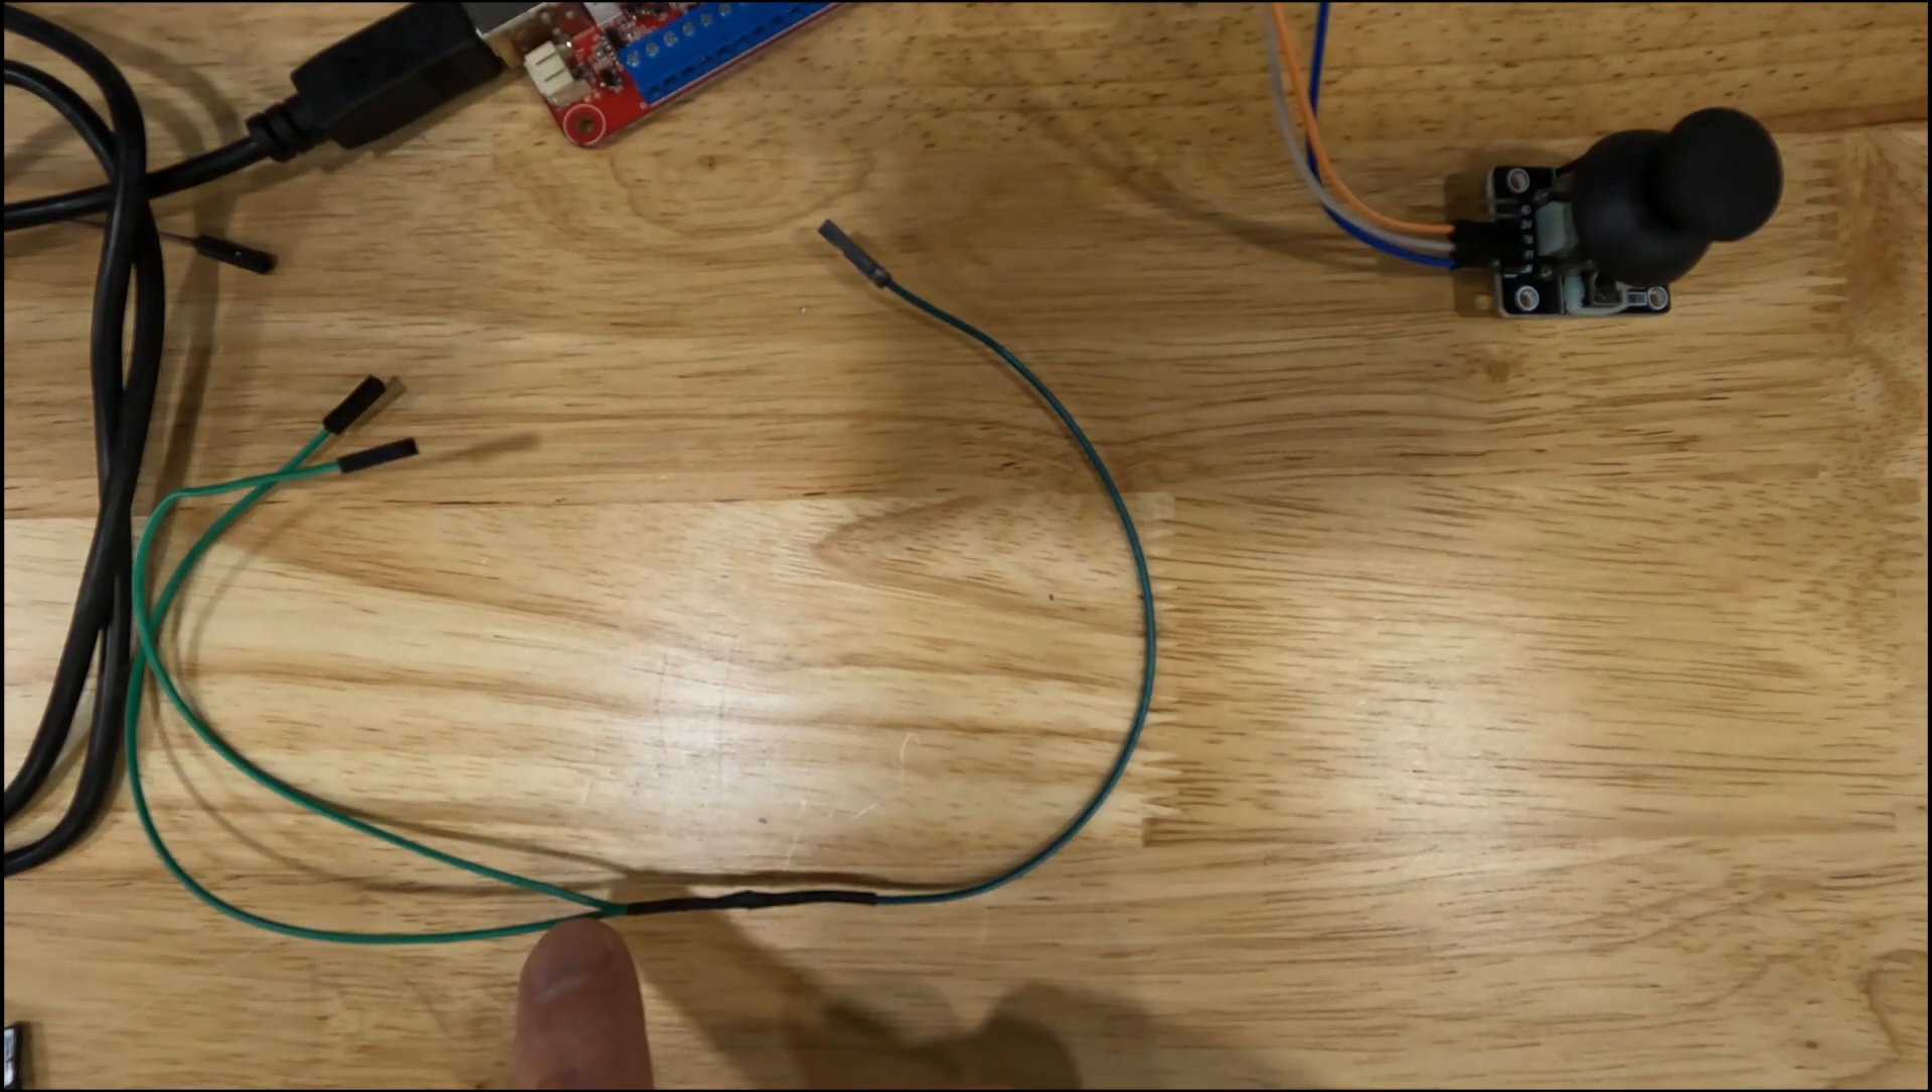I have soldered that cable into two separate wires also with female ends.